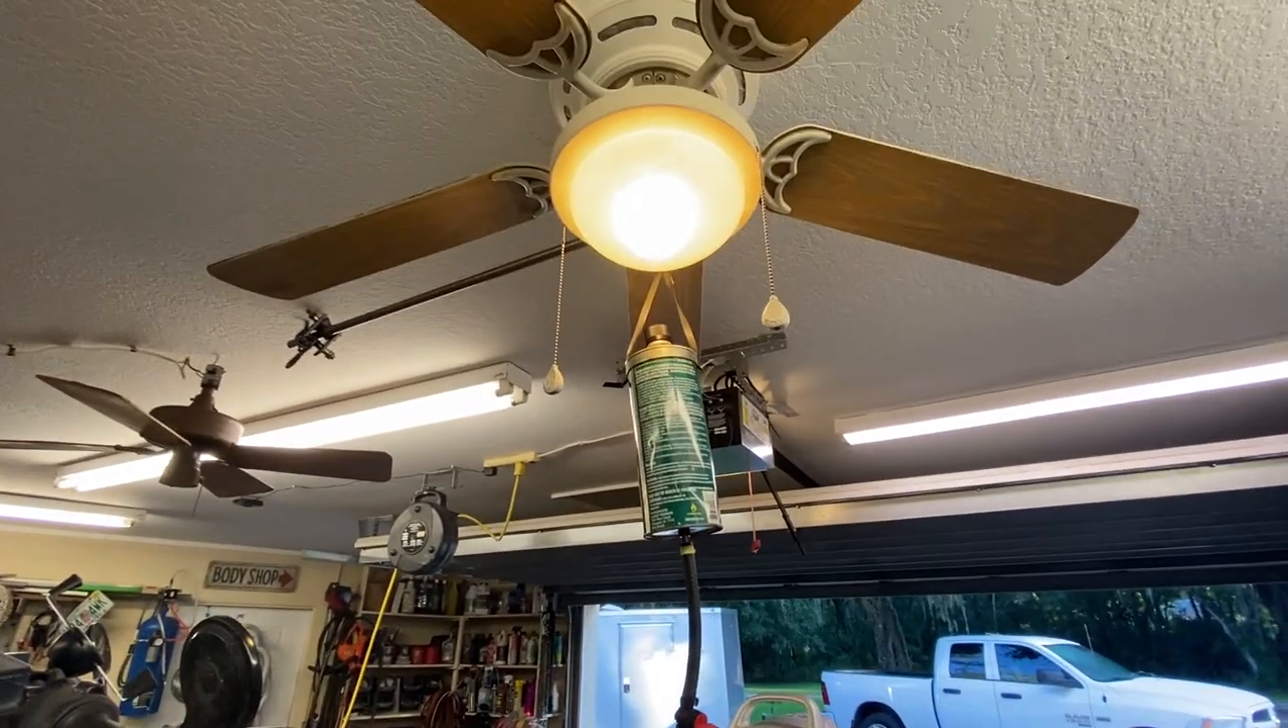I've got my auxiliary fuel can attached and it's hanging from an OSHA approved auxiliary fuel can attachment point.